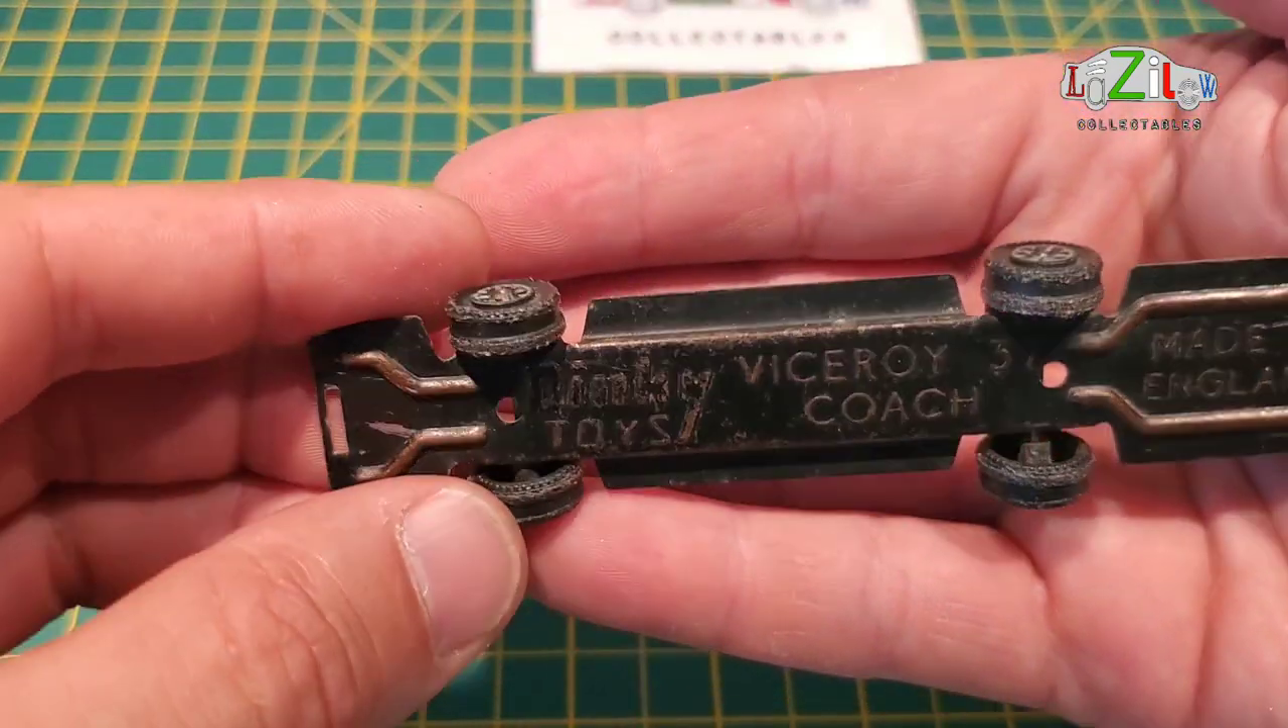So we got the wheels and the base together.